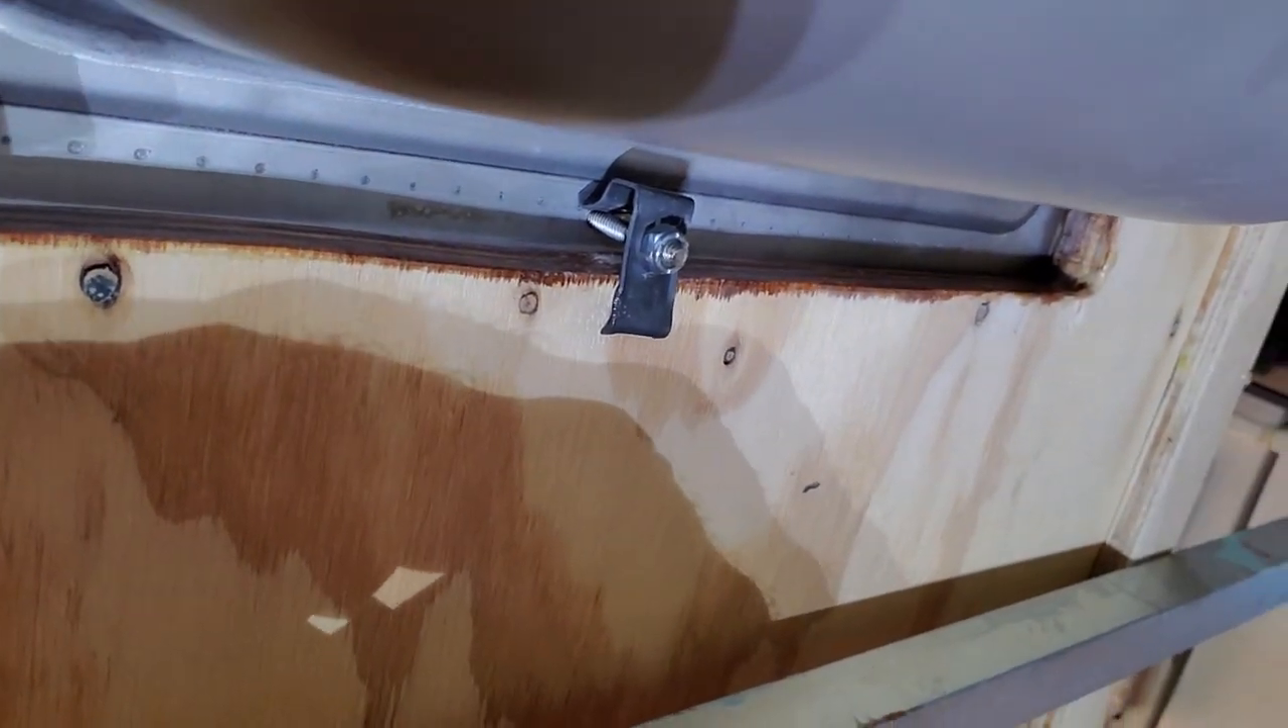There's the clip it's attached to the wood.